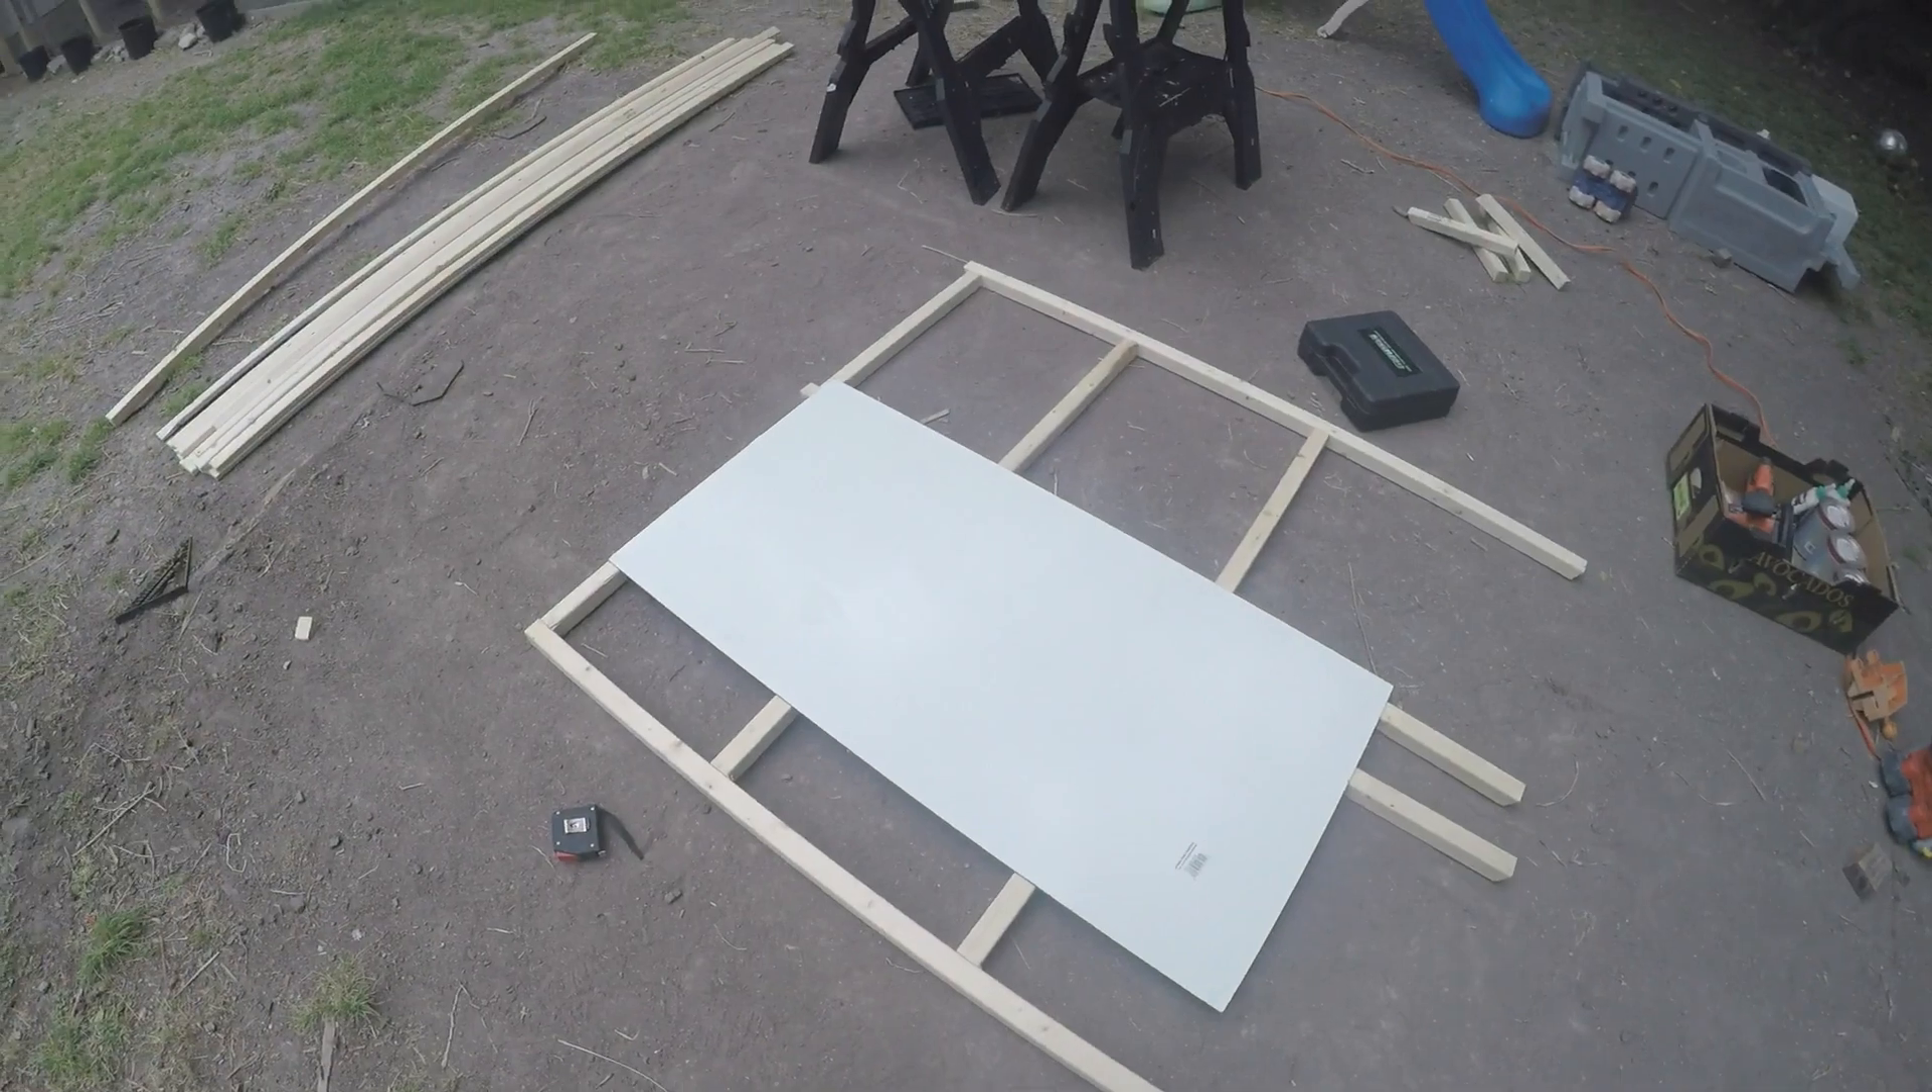I've laid the white board across and as you can see it hangs over this third beam right here.